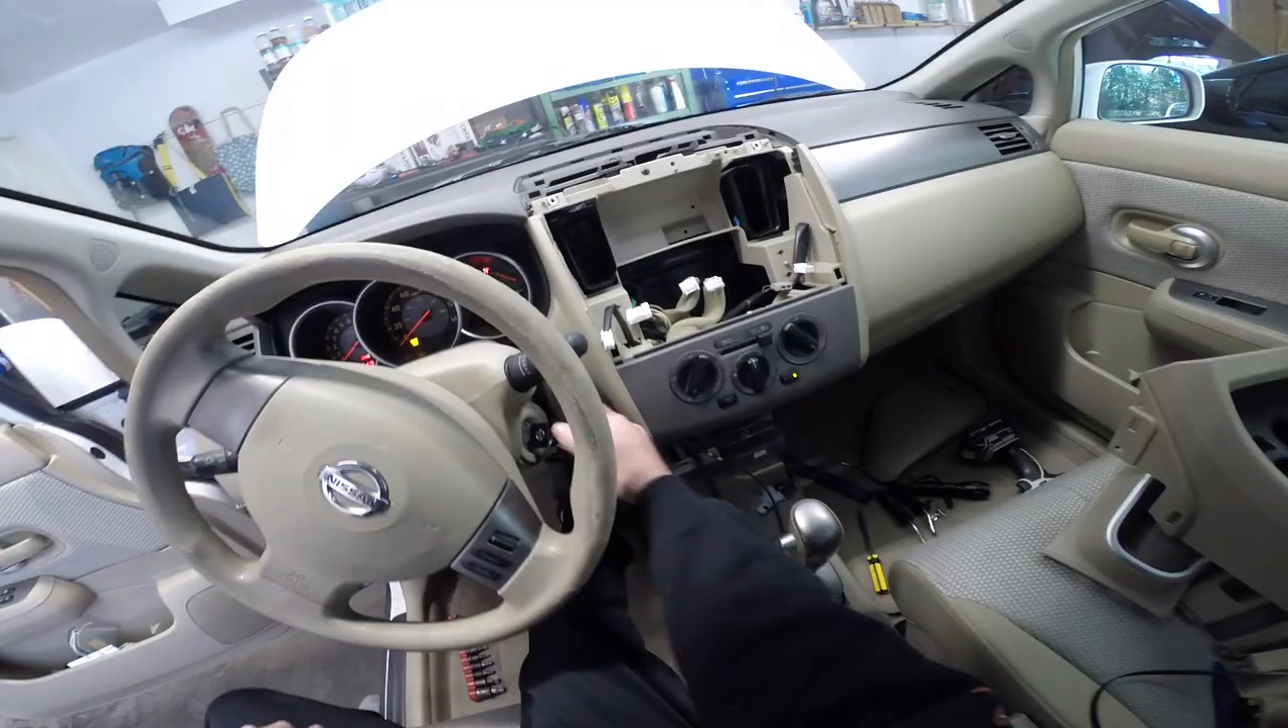And now the whole center console area is exposed.